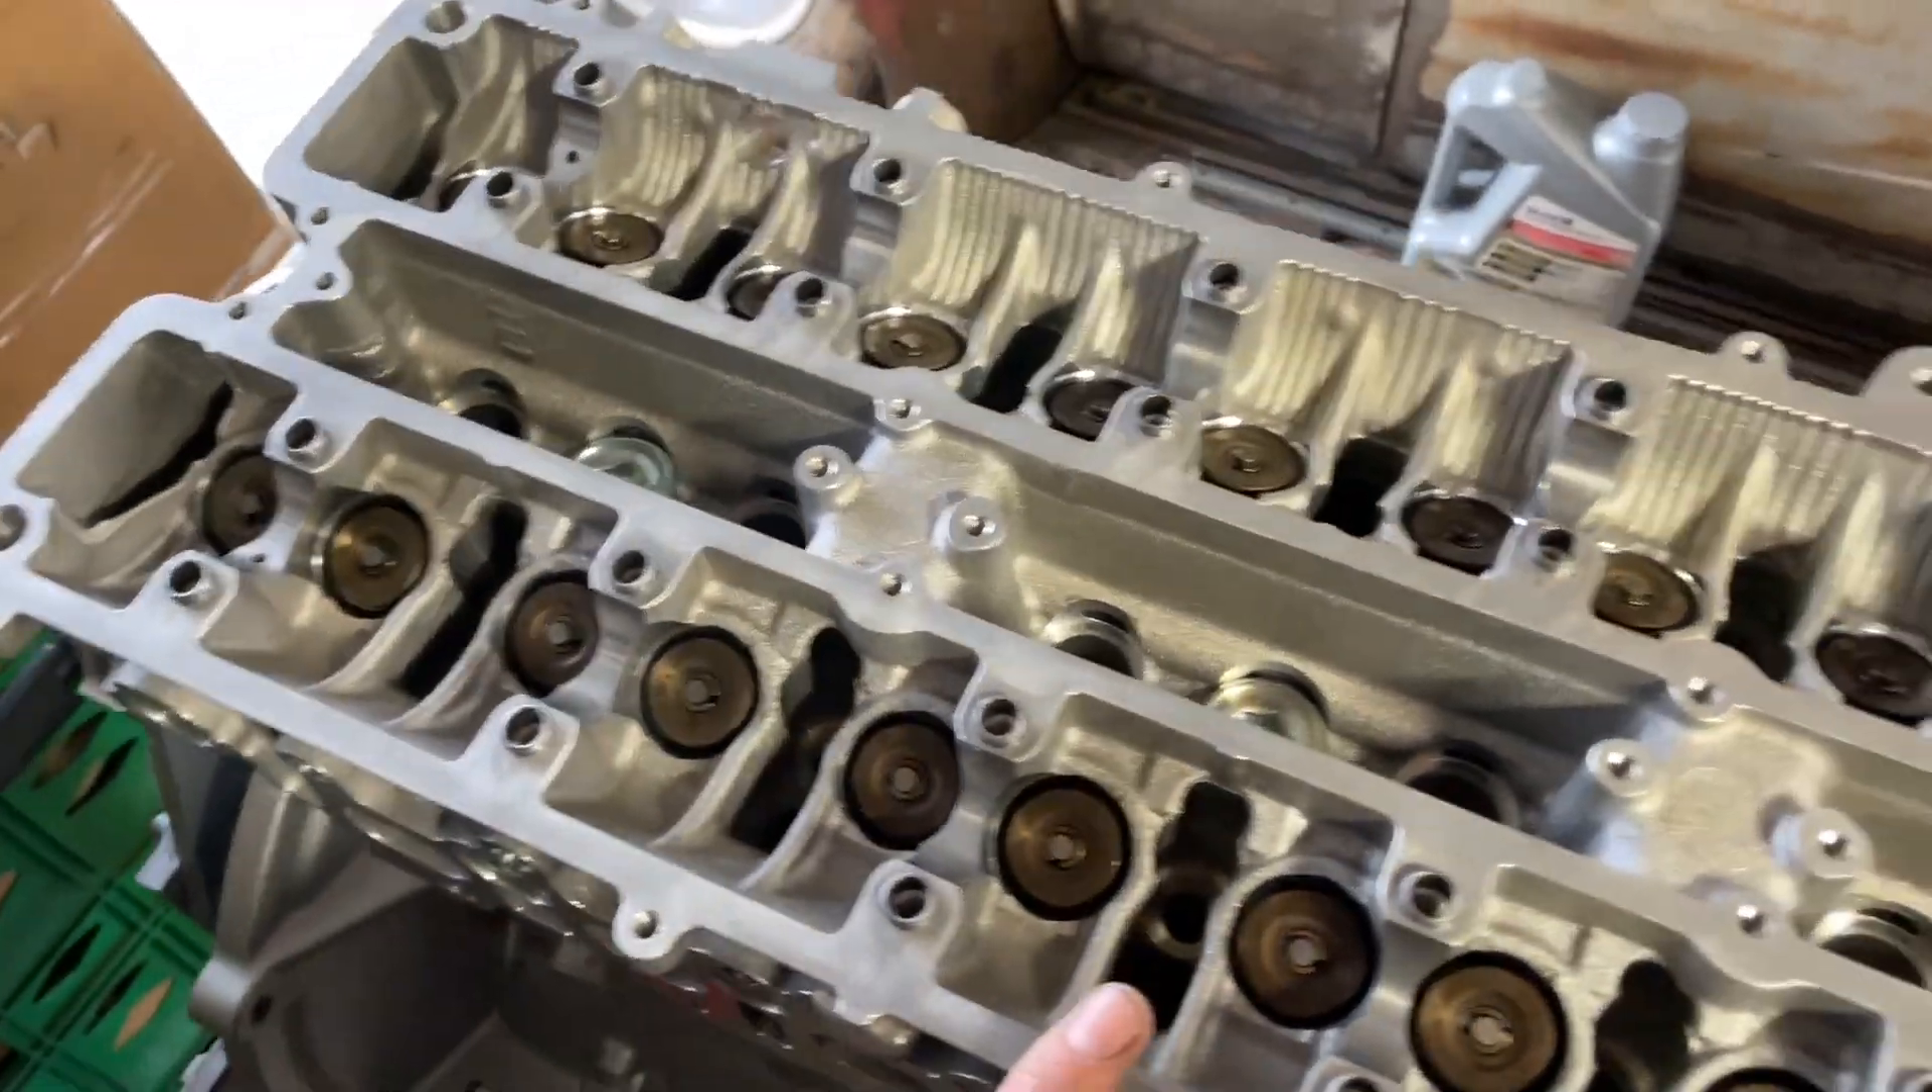So an eon later, we've got all the valves, springs, retainers, keepers, all that good stuff in here.